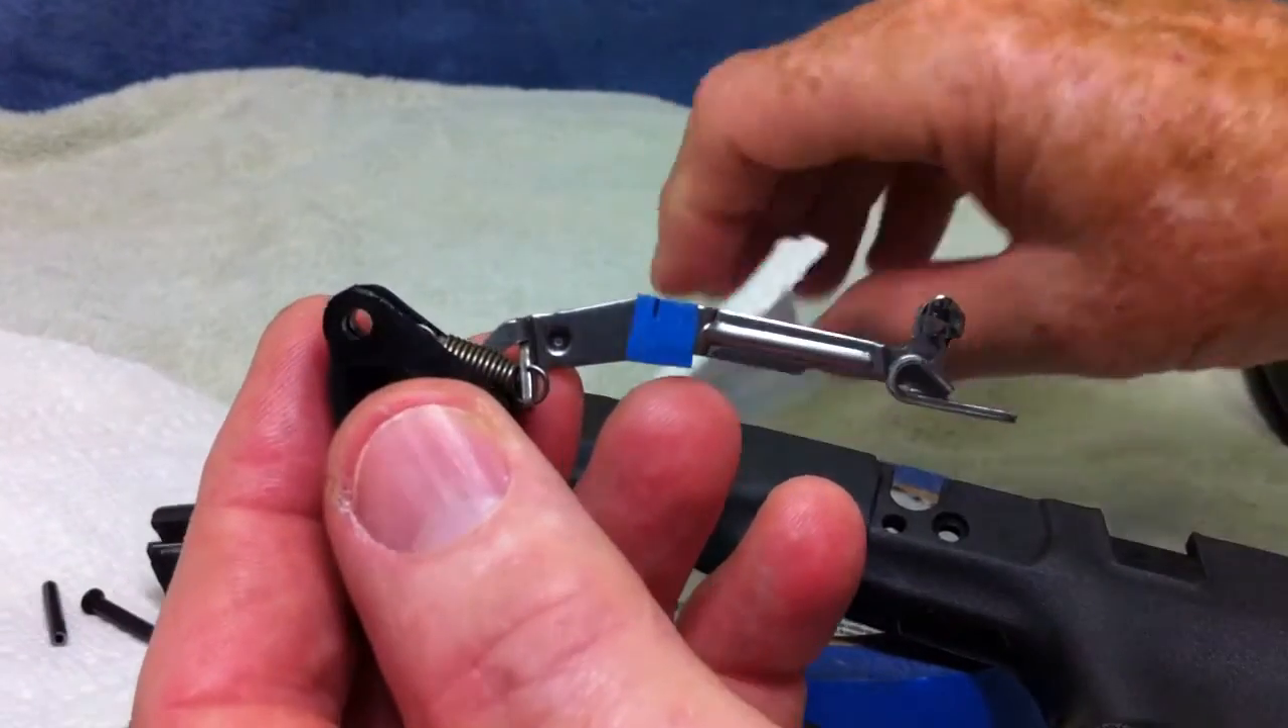Now the trigger's out of there.